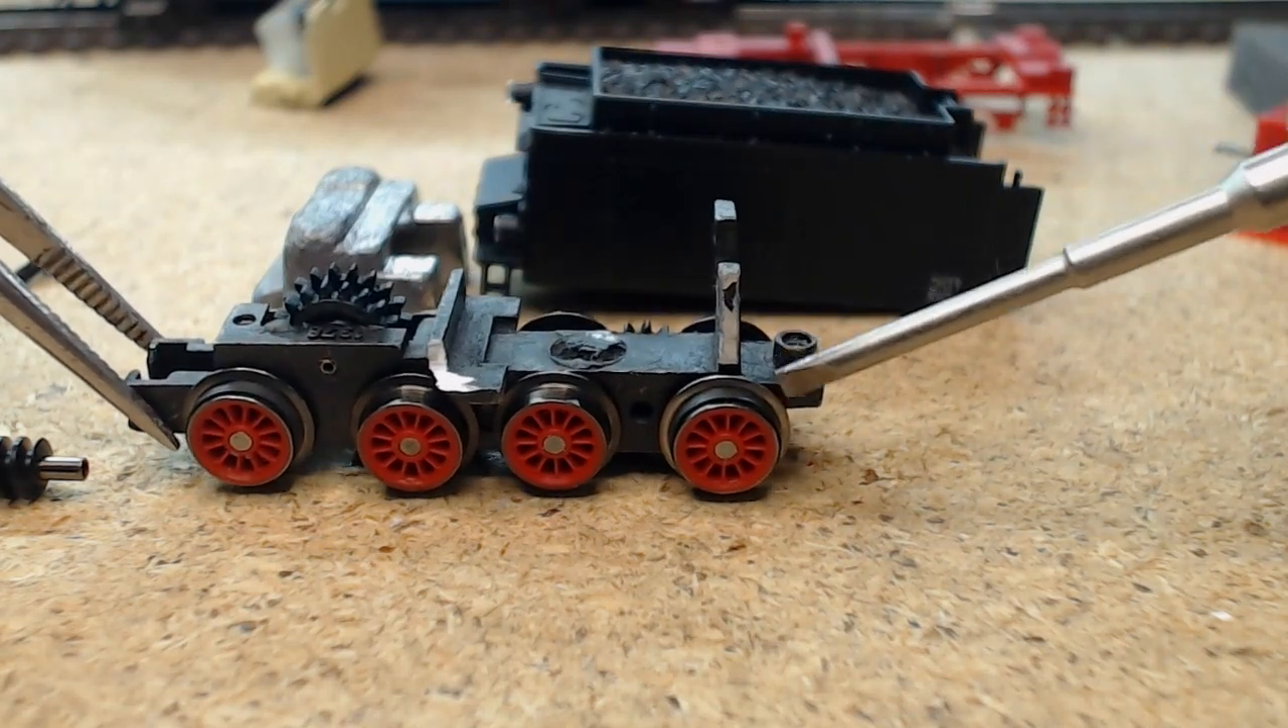Seht ihr jetzt ist das metall weg die räder sind wieder dran.